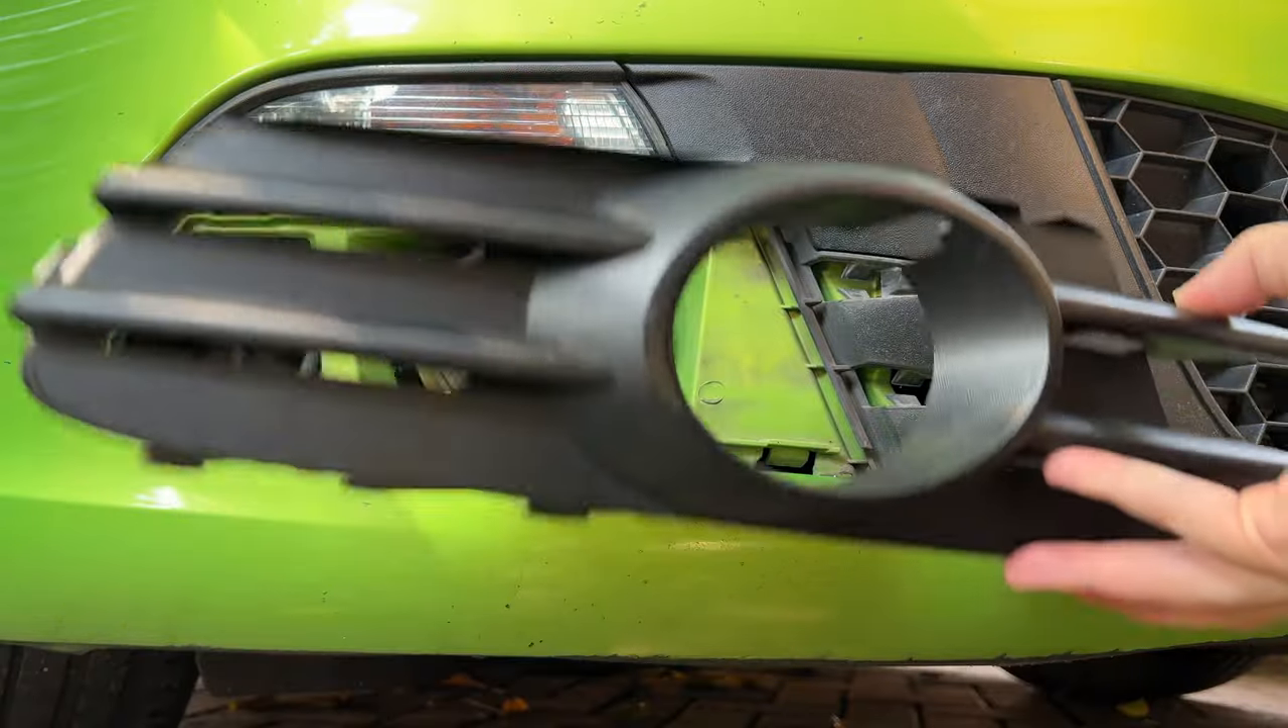You can see the cover is out.